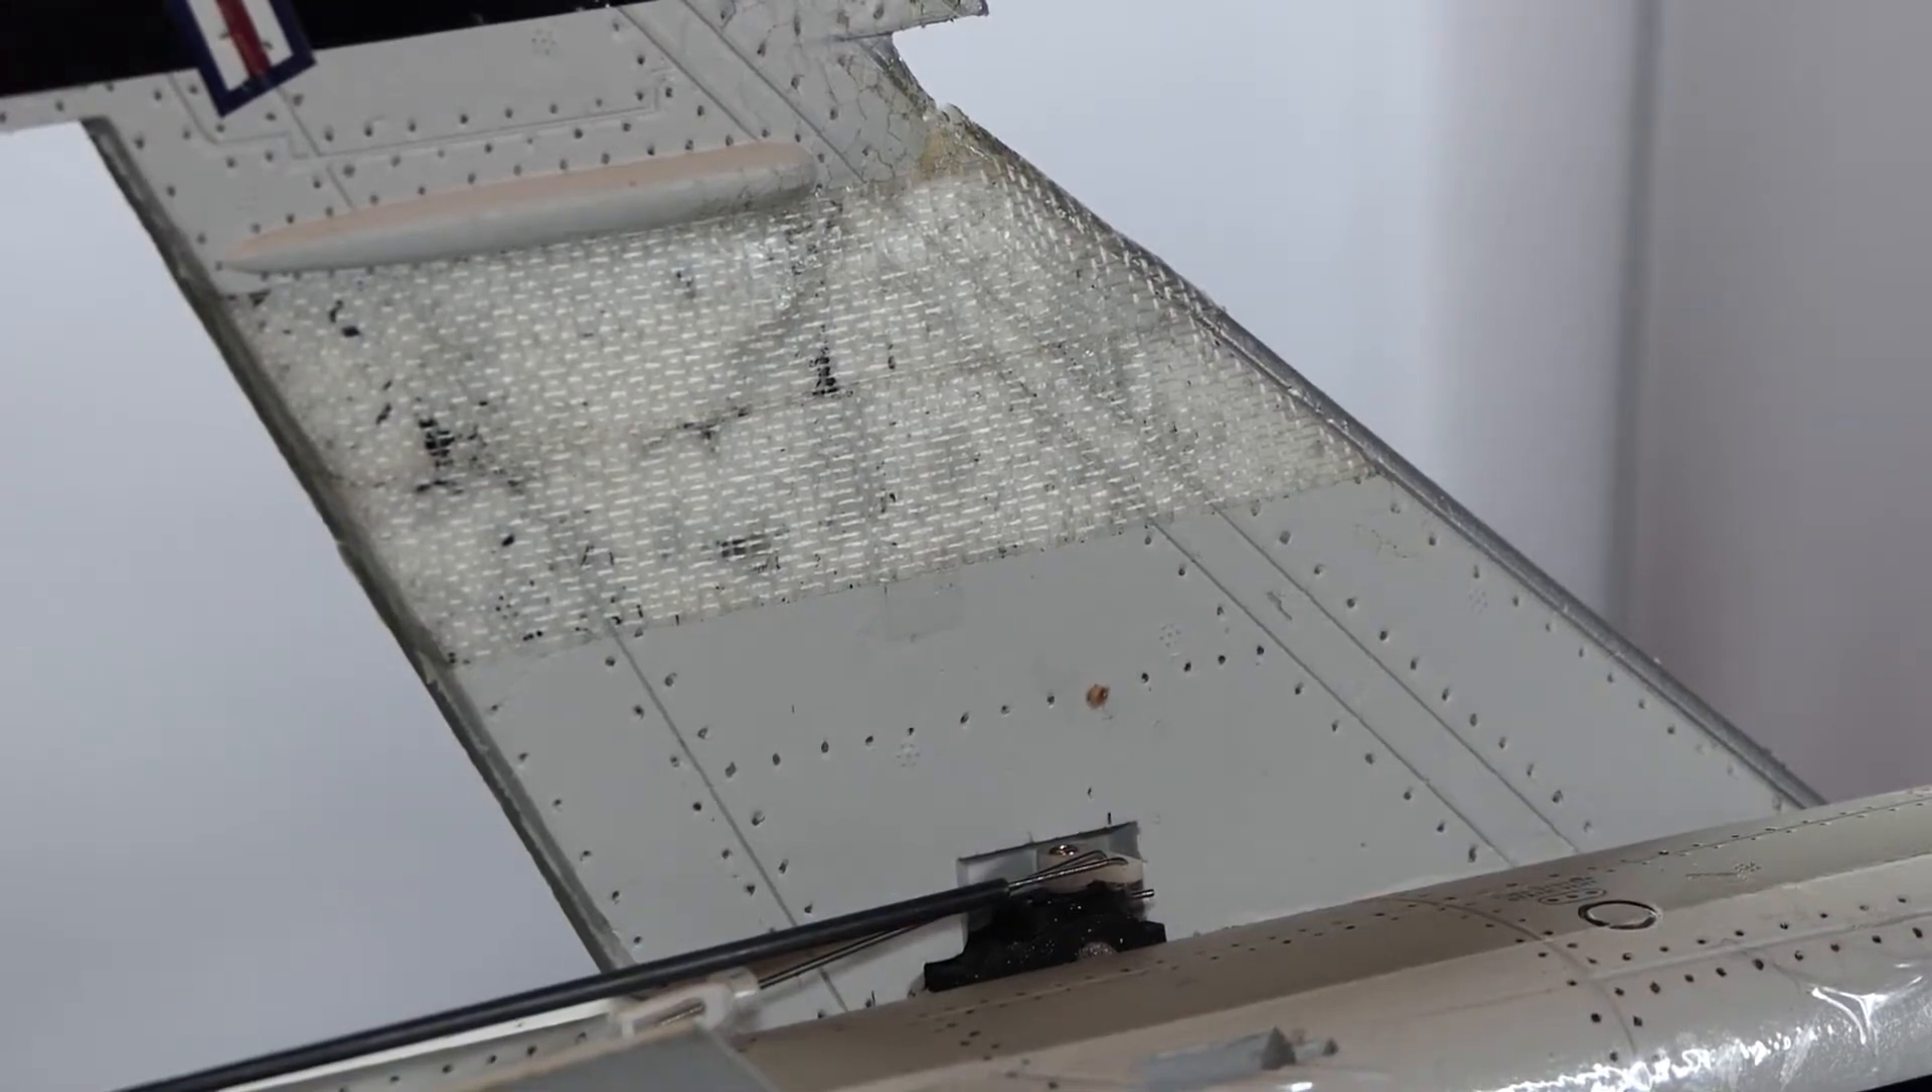I've put this reinforced fibre tape on the underside. So that covers the crack completely where the ring broke off.